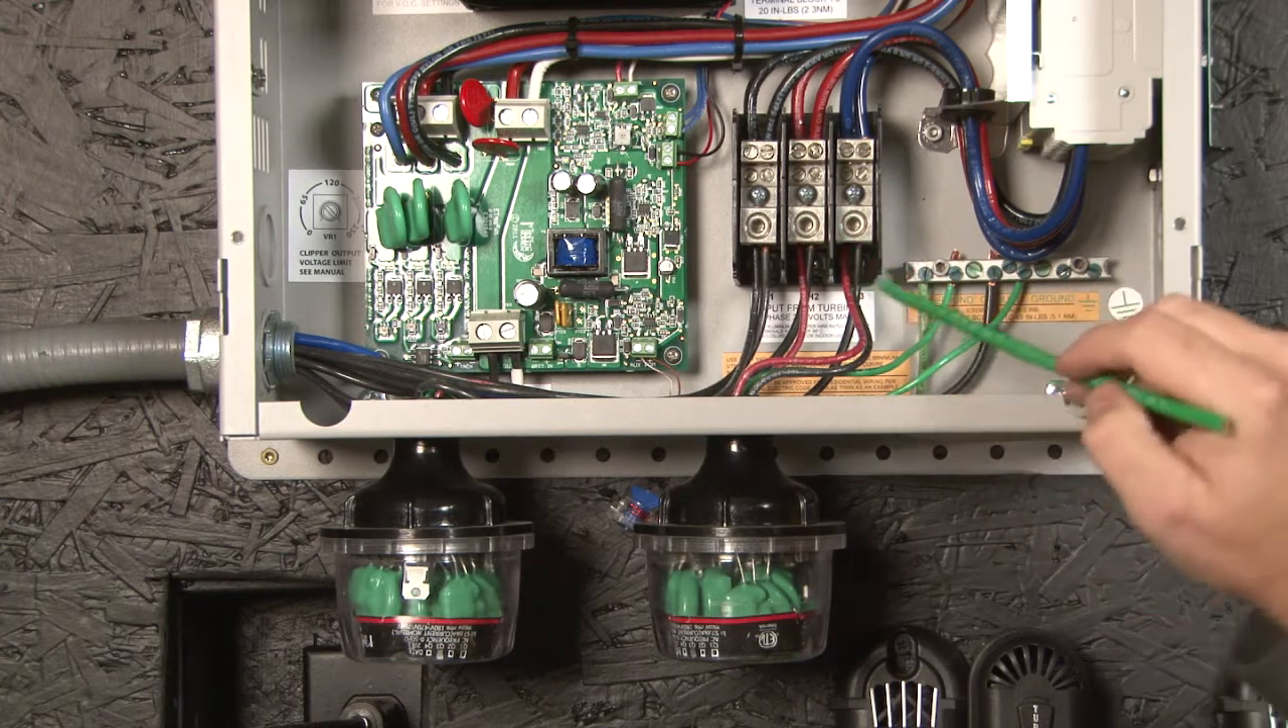We have brought our wind turbine, our three phase wind turbine into the three phase terminal block as the label says.